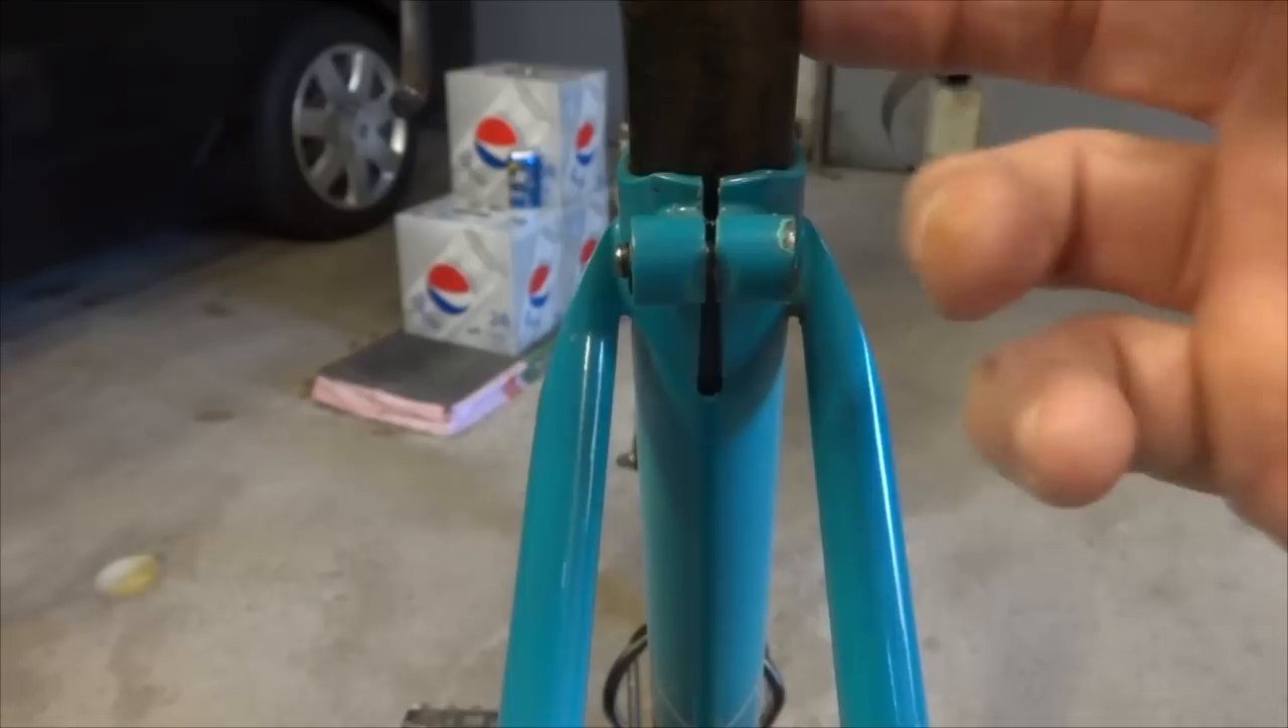But one of the other things I noticed here is on the seat post clamp, look how tight this little gap is there, and it's wider down here and kind of narrows to the top.